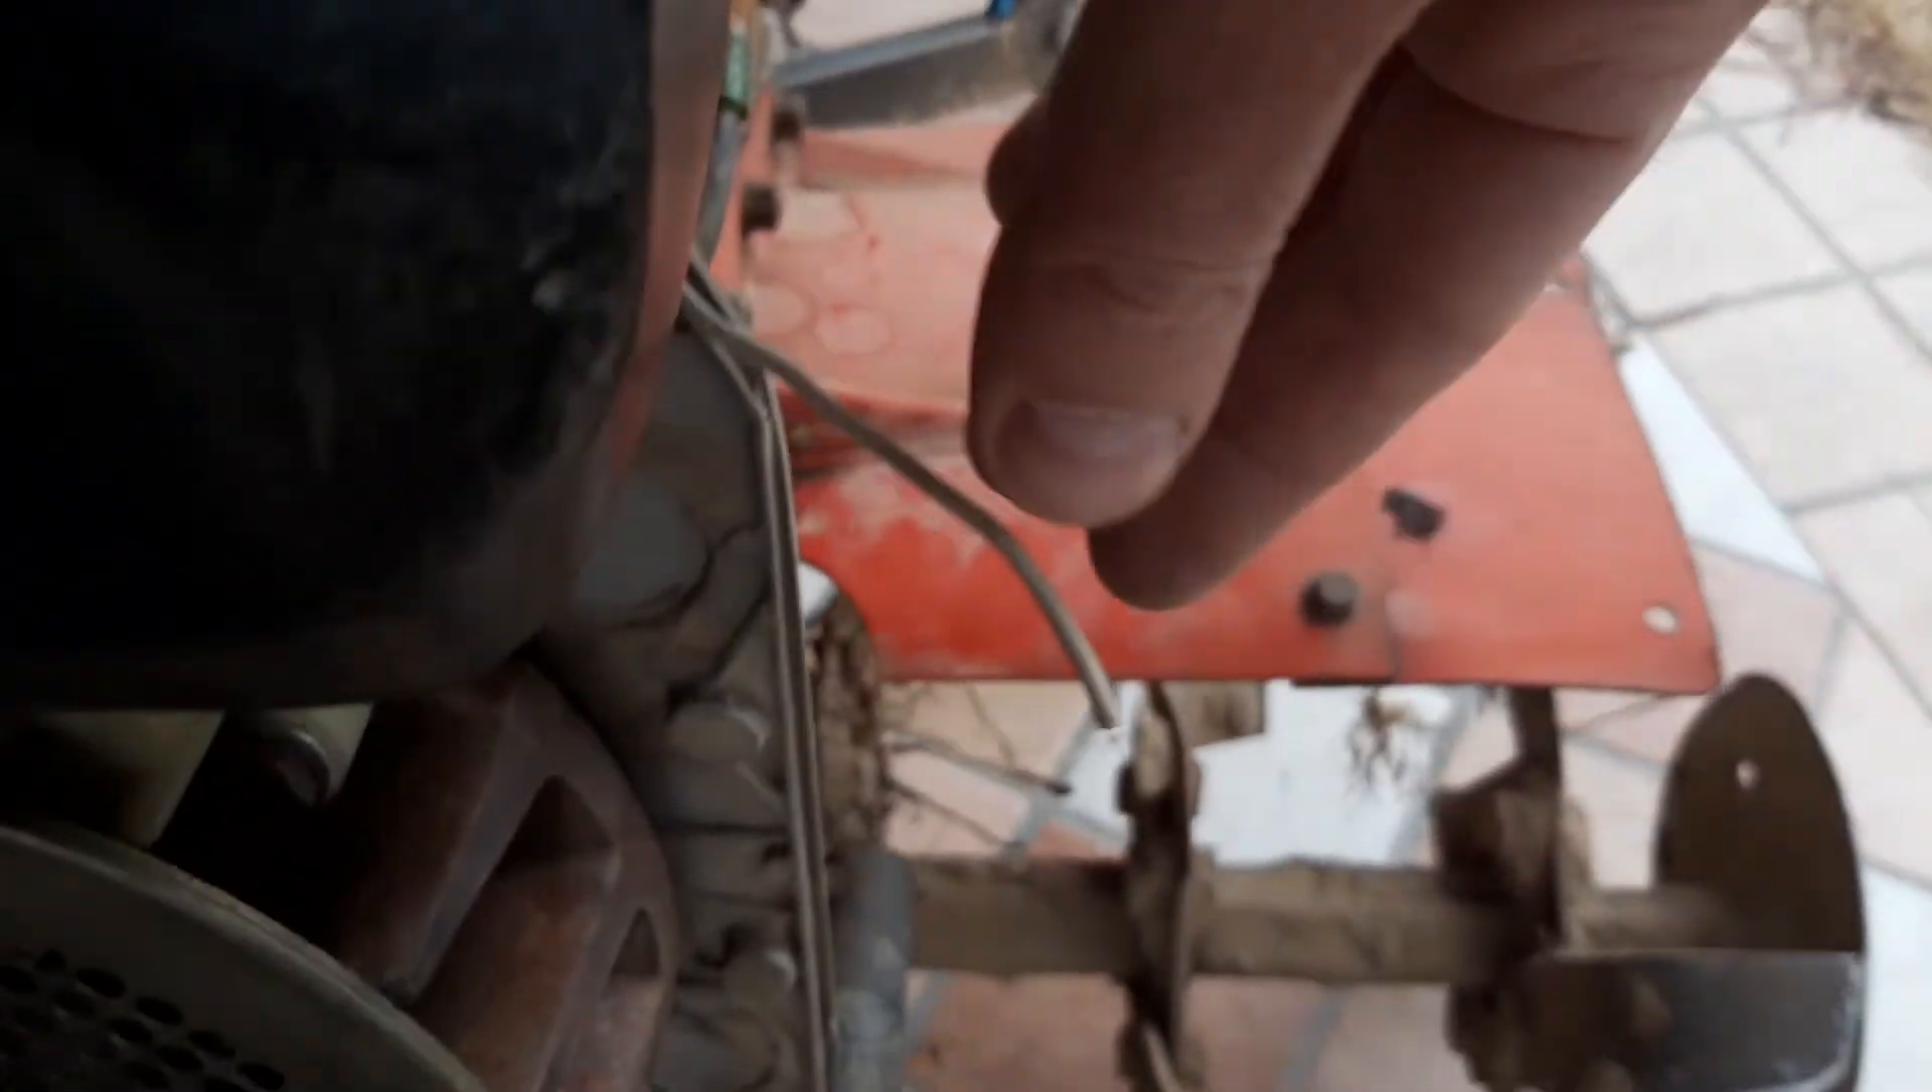Chiaramente il filo qui non l'ho ancora ricollegato al suo corrispondente.